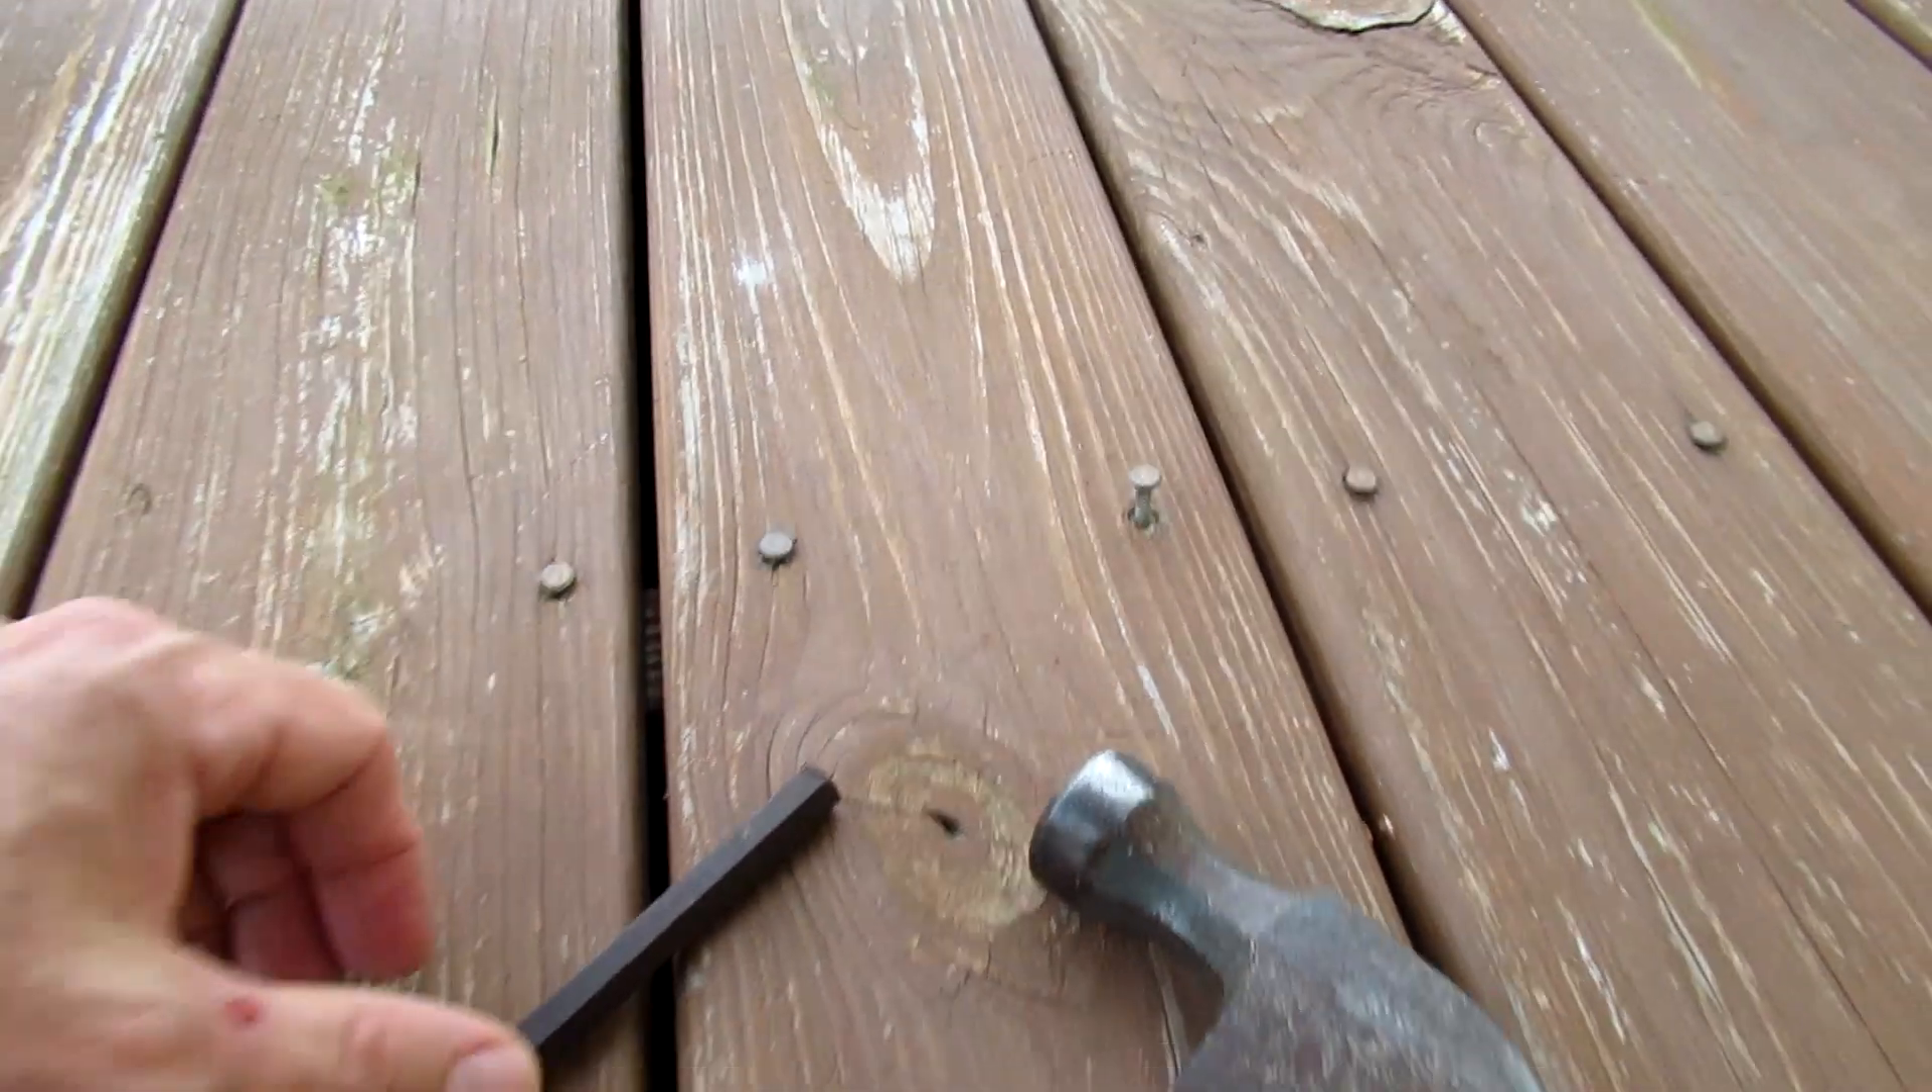Some of the nails have kind of moved up gotten loose so I'll take a hammer.